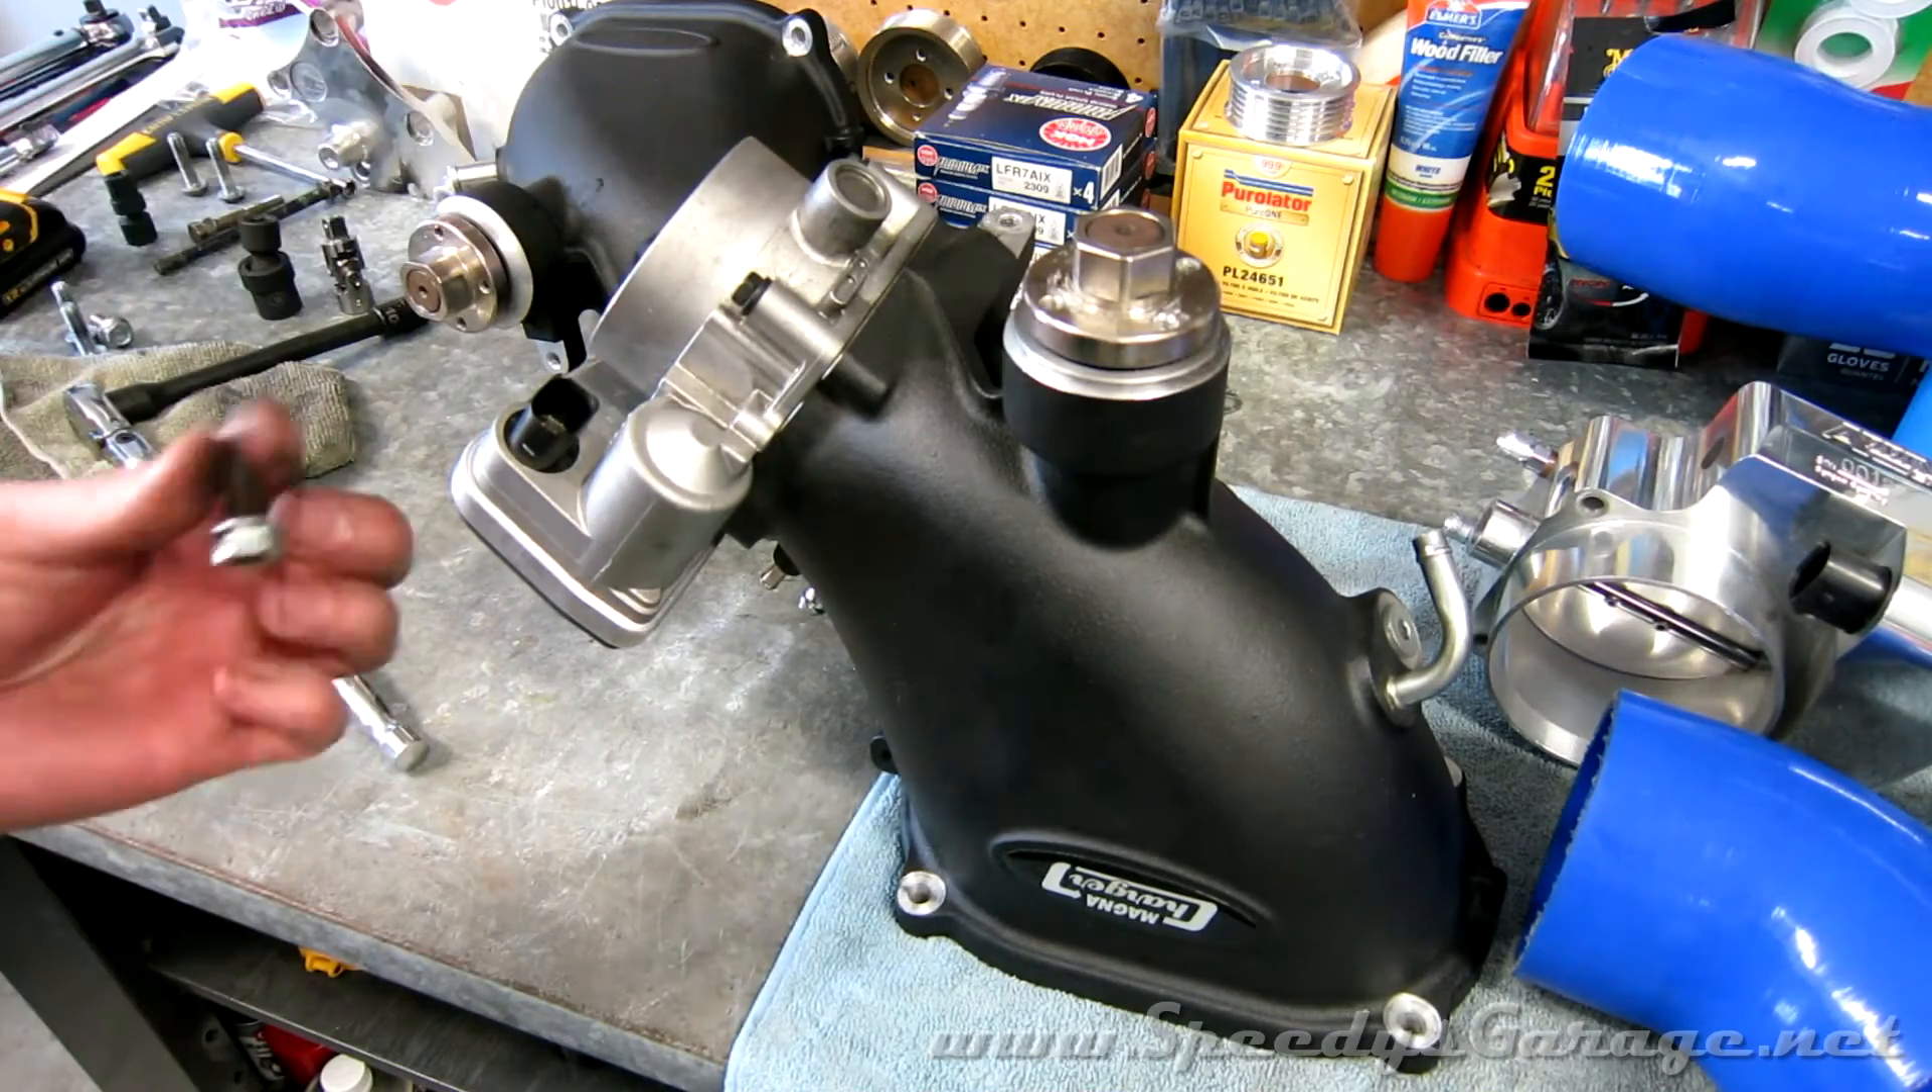I got the blower snout off and up on the work bench where I can have a look at it.